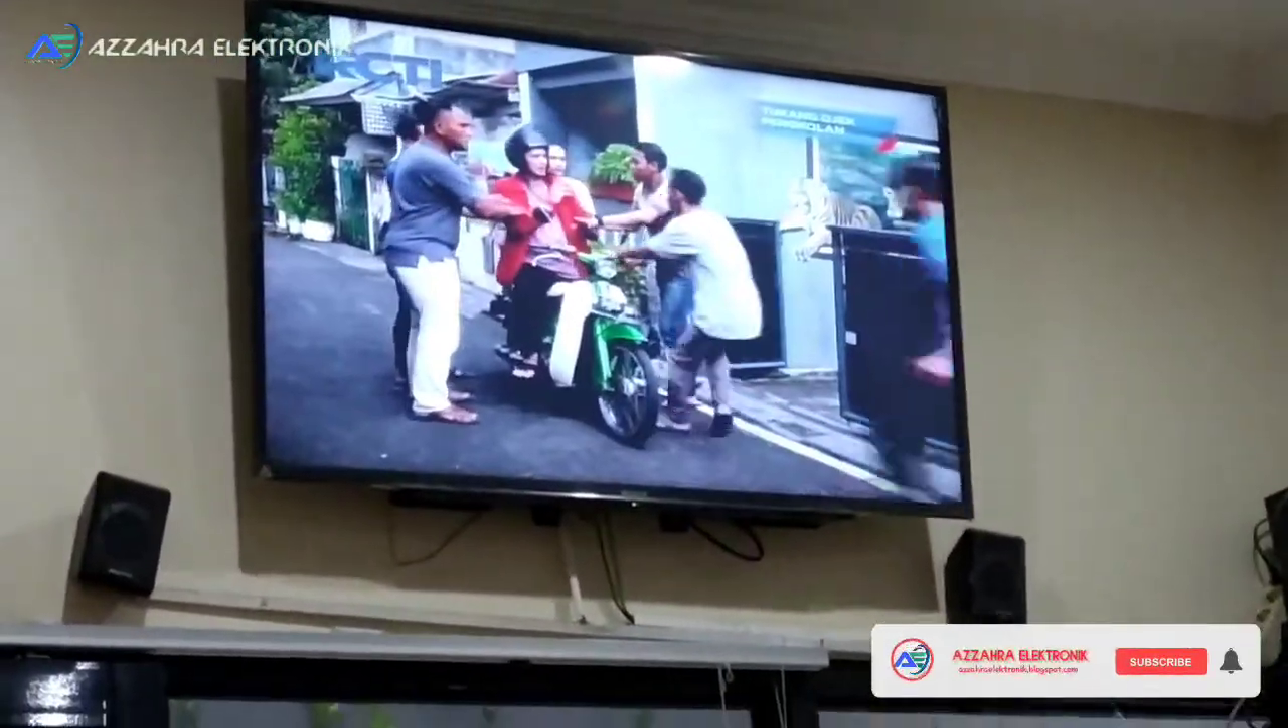TV-nya sudah kita pasang kembali ke tempat semula alhamdulillah TV-nya sudah normal kembali.